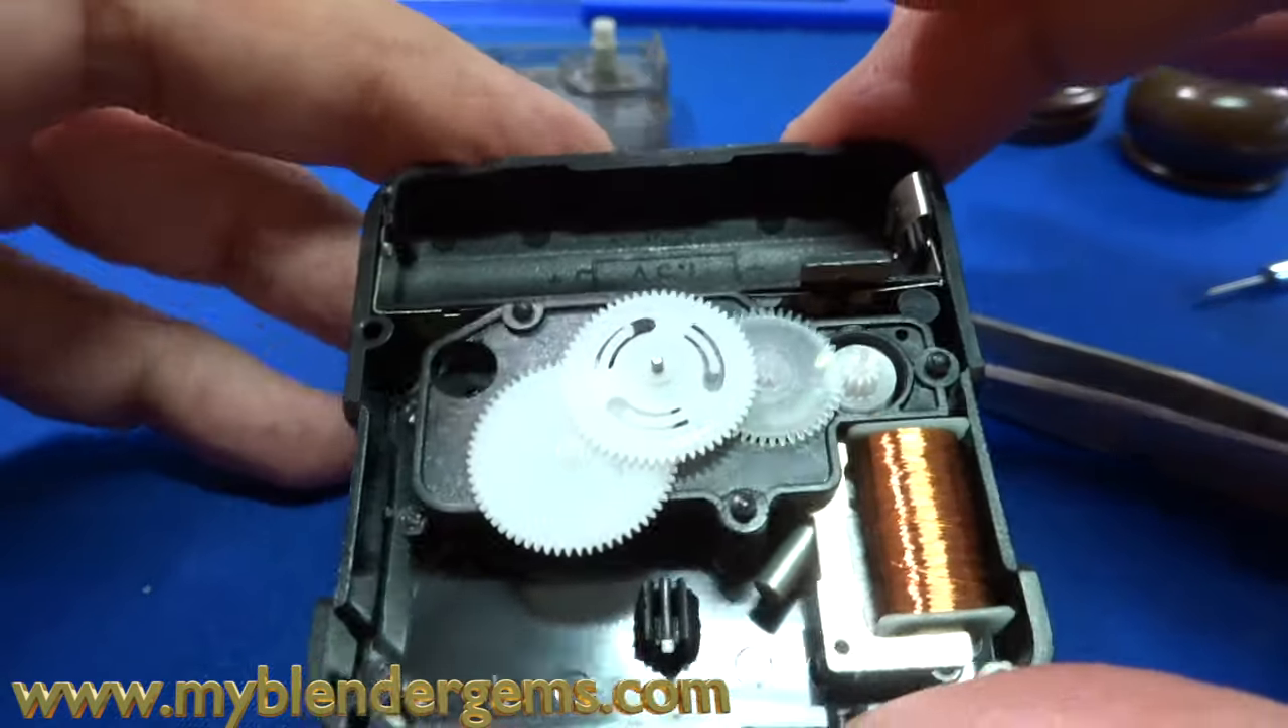Okay, so our clock is reassembled and now we just have to put the cover back on.